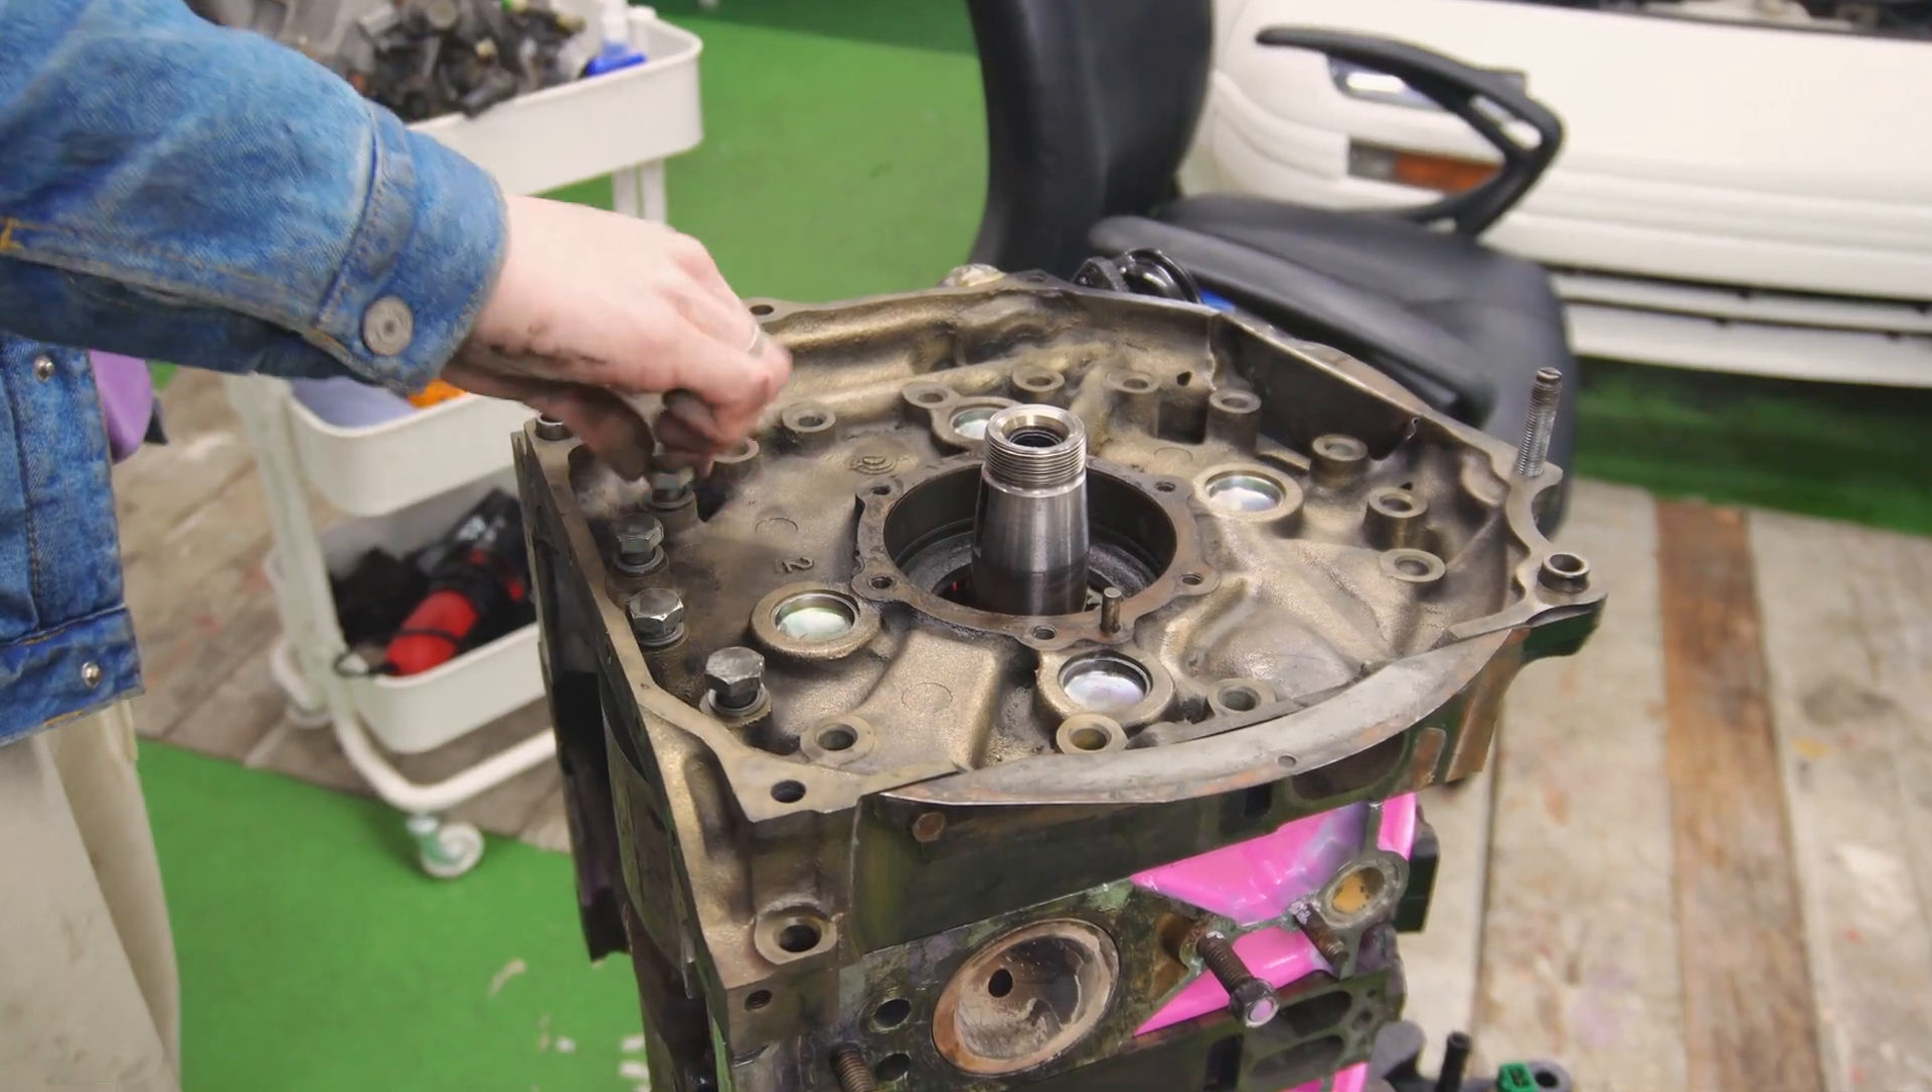The rear iron is also the last piece of the block itself, and after lowering it carefully onto the rear housing, it's time to put the 18 long bolts in, which sandwich the entire engine together once tightened.